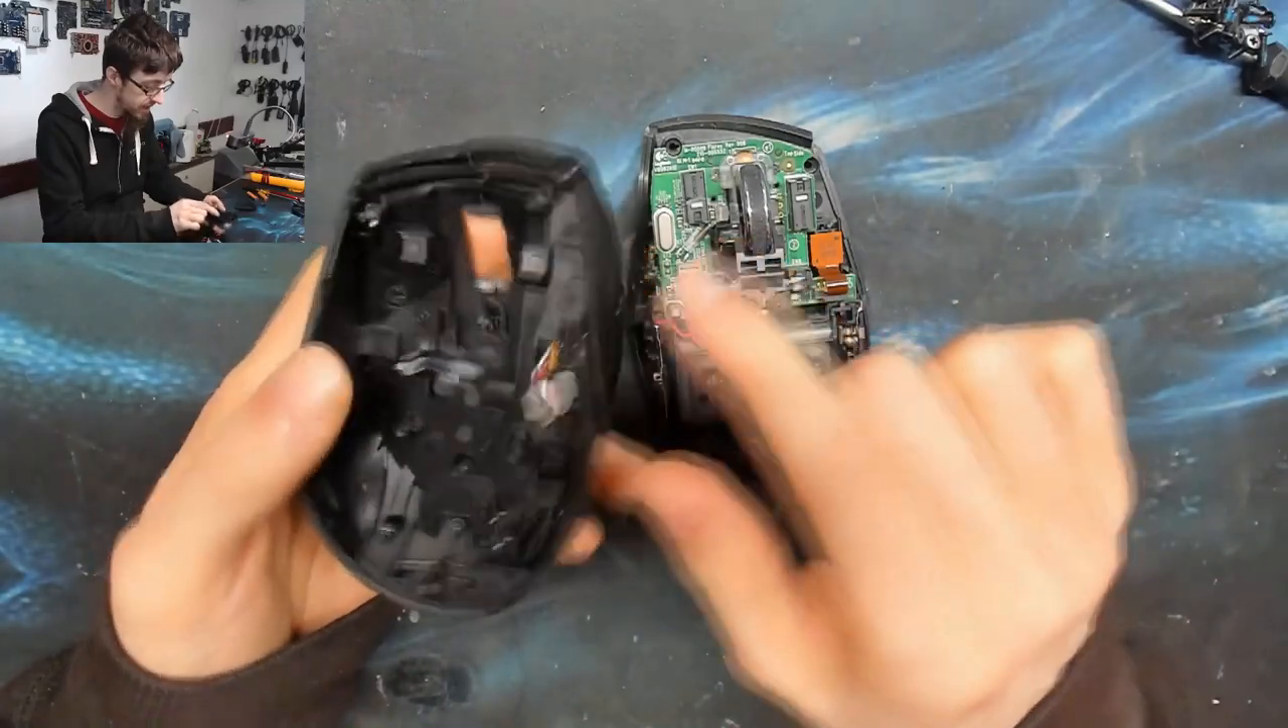So now we've got the two halves of the mouse.